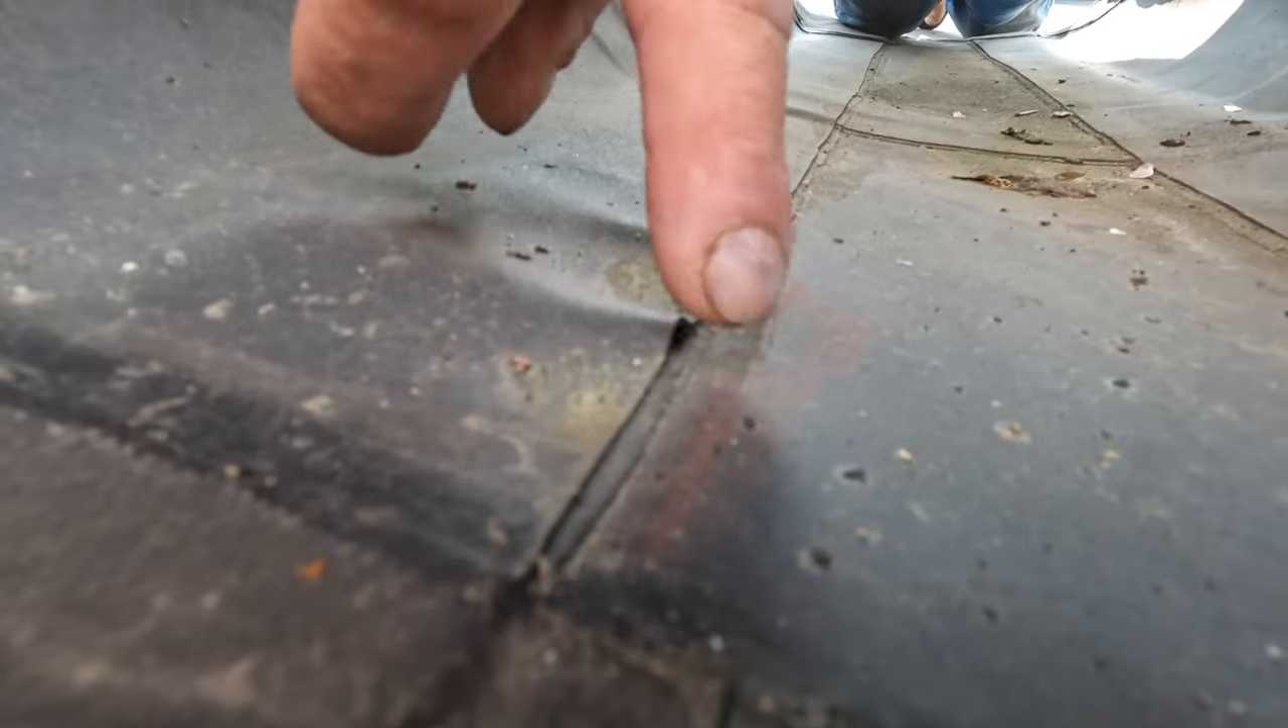You see the seam opened up there? Look at it. It's all the way open there.